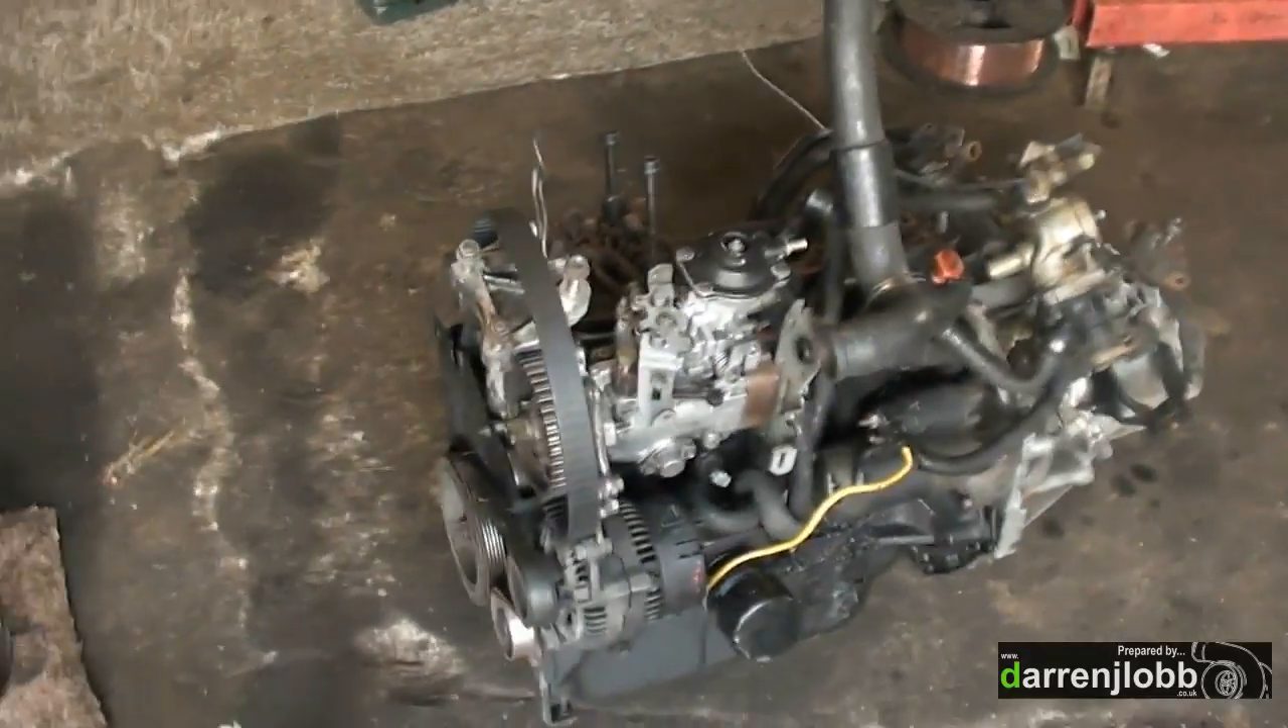Right, I've just torn the engine out of there now.